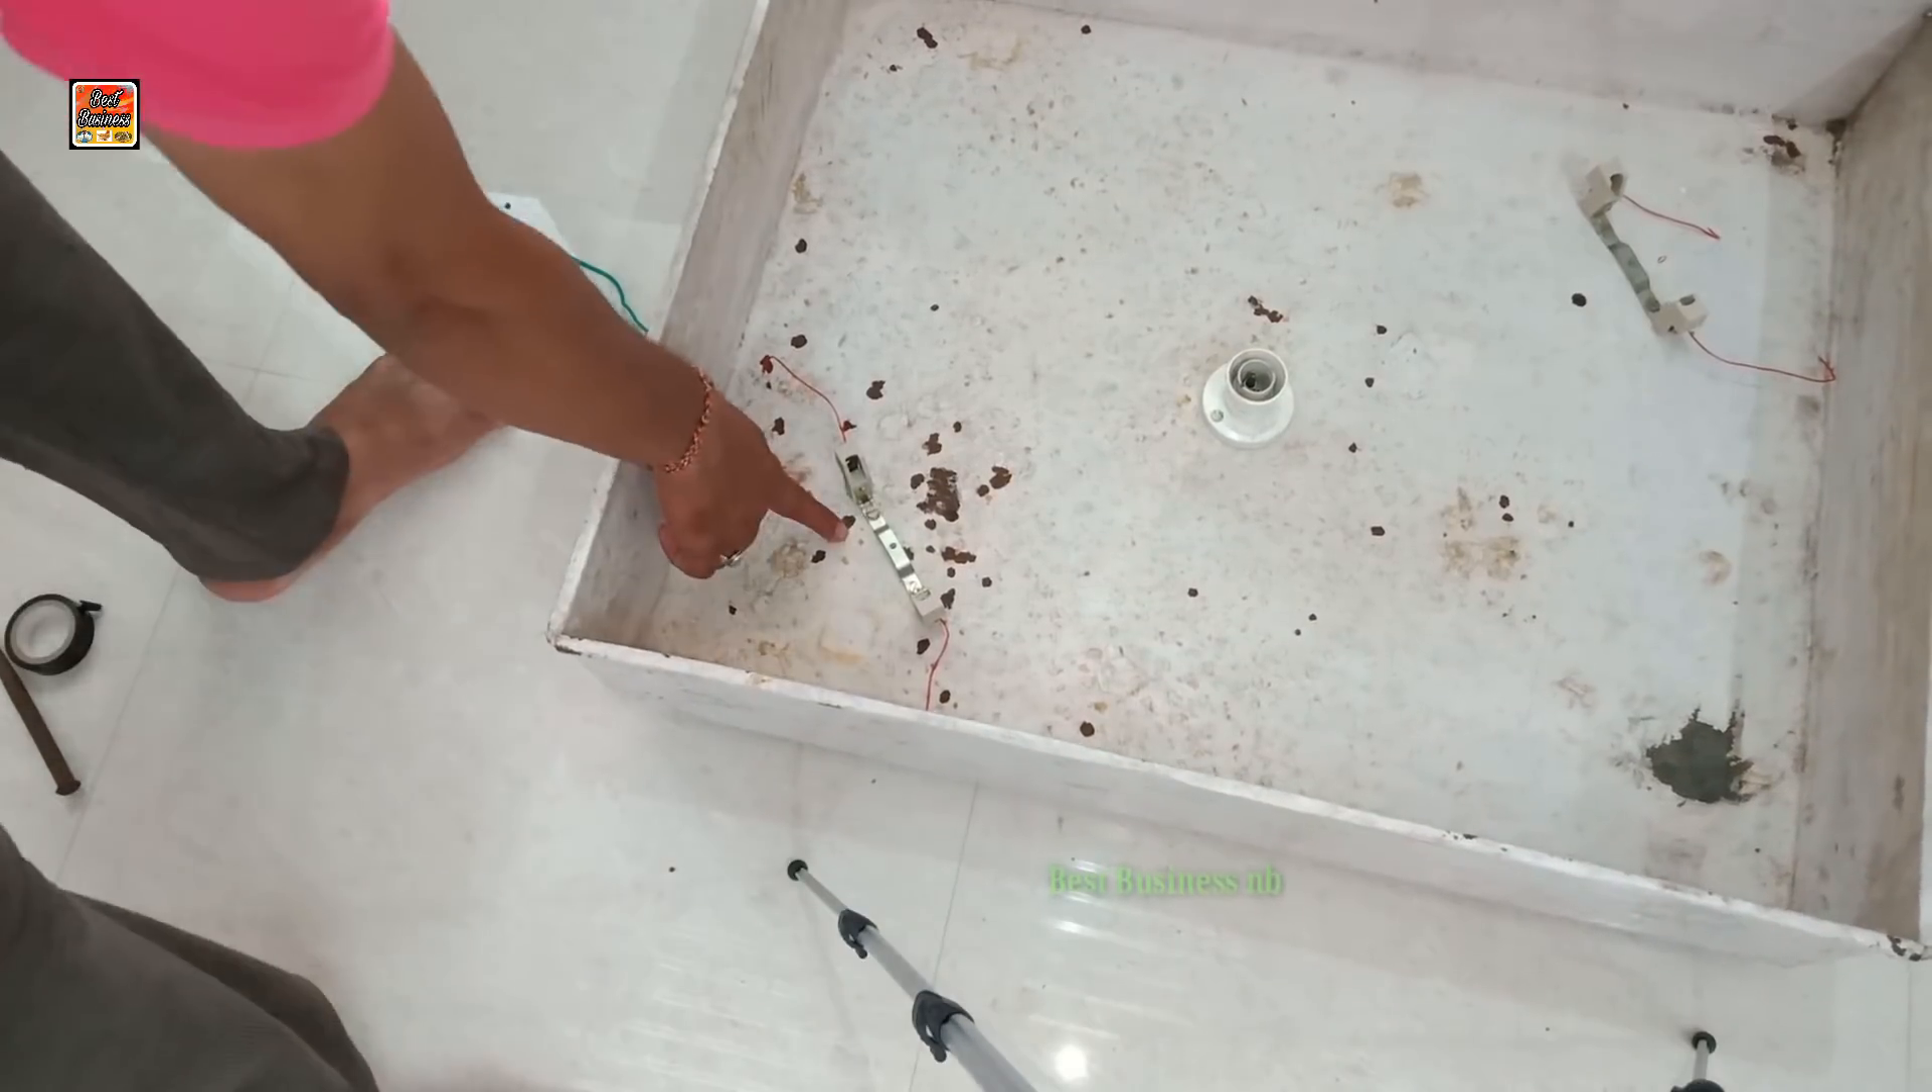हमारे दोनों कंगन लग चुके है और बीच में होल्डर भी लग चुका है।